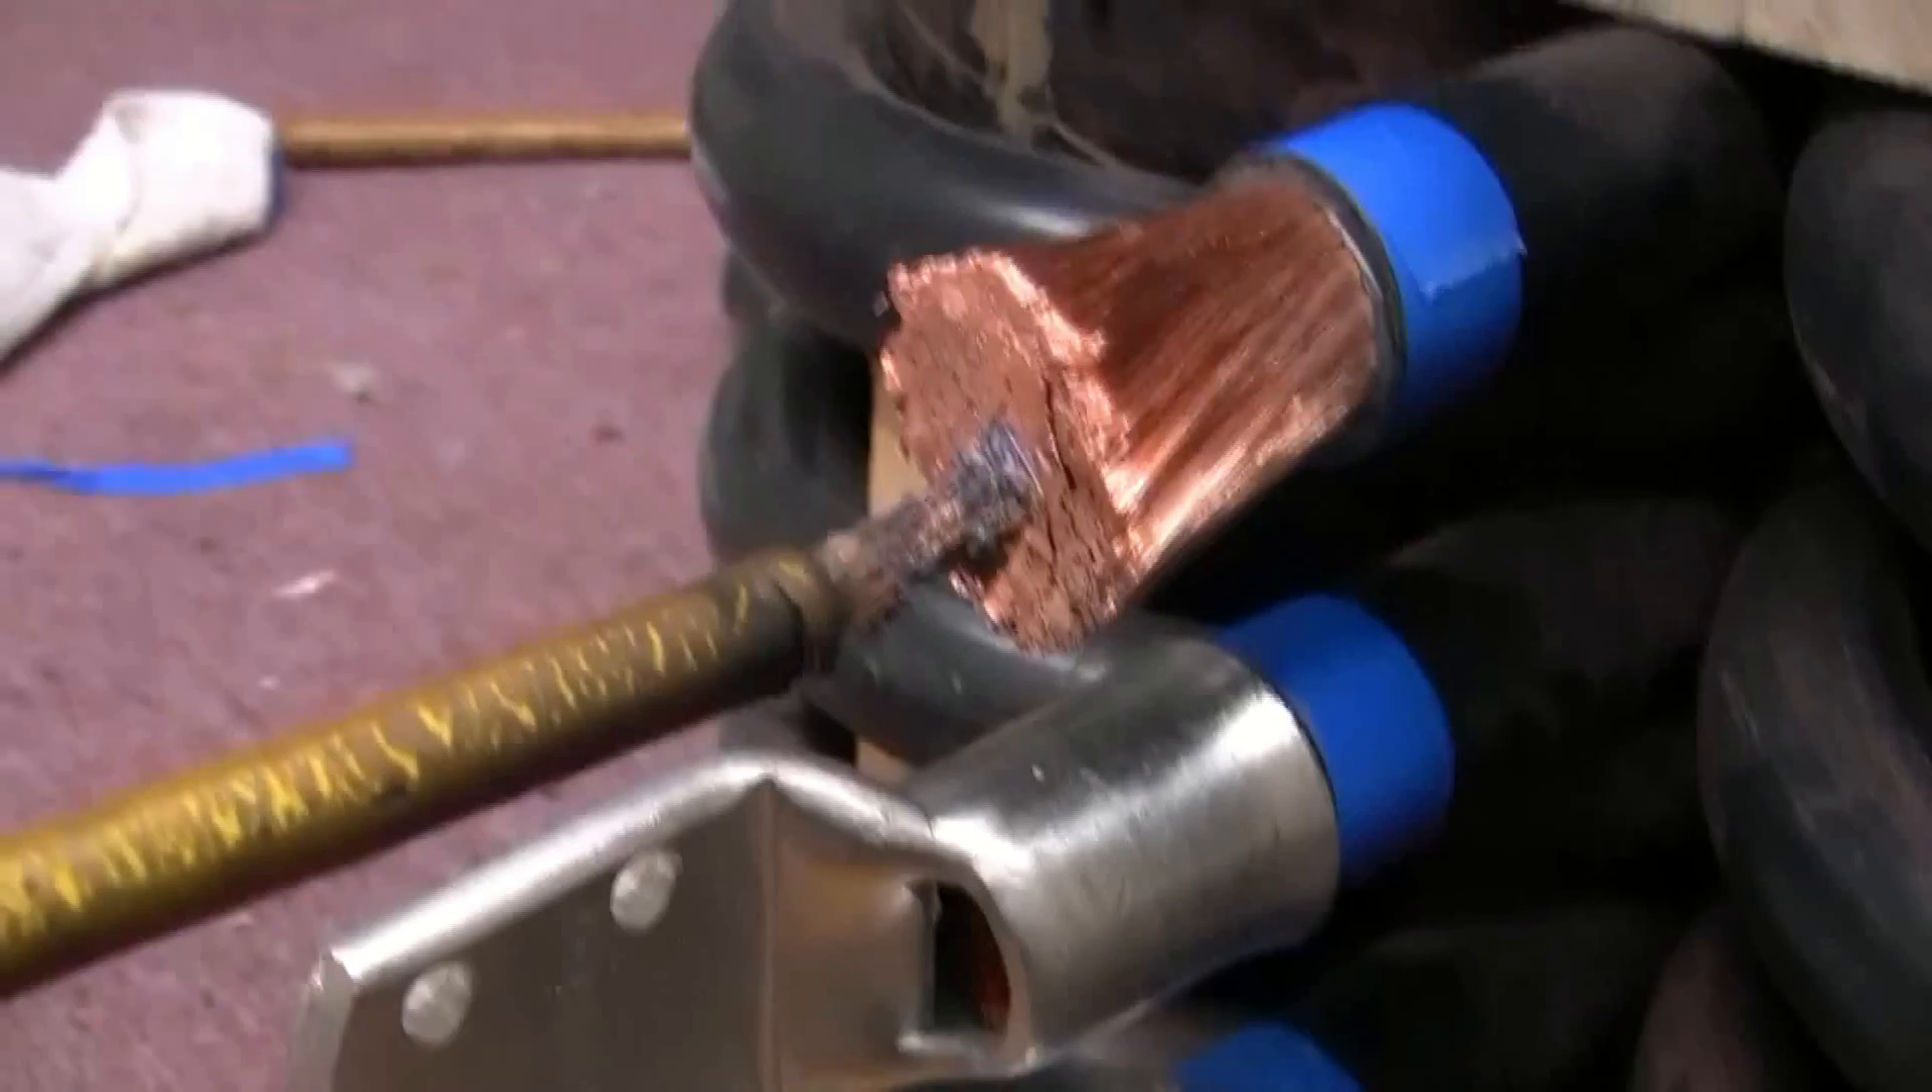It's the last chance to see this 400mm cable, before I get the last of the tags on it.